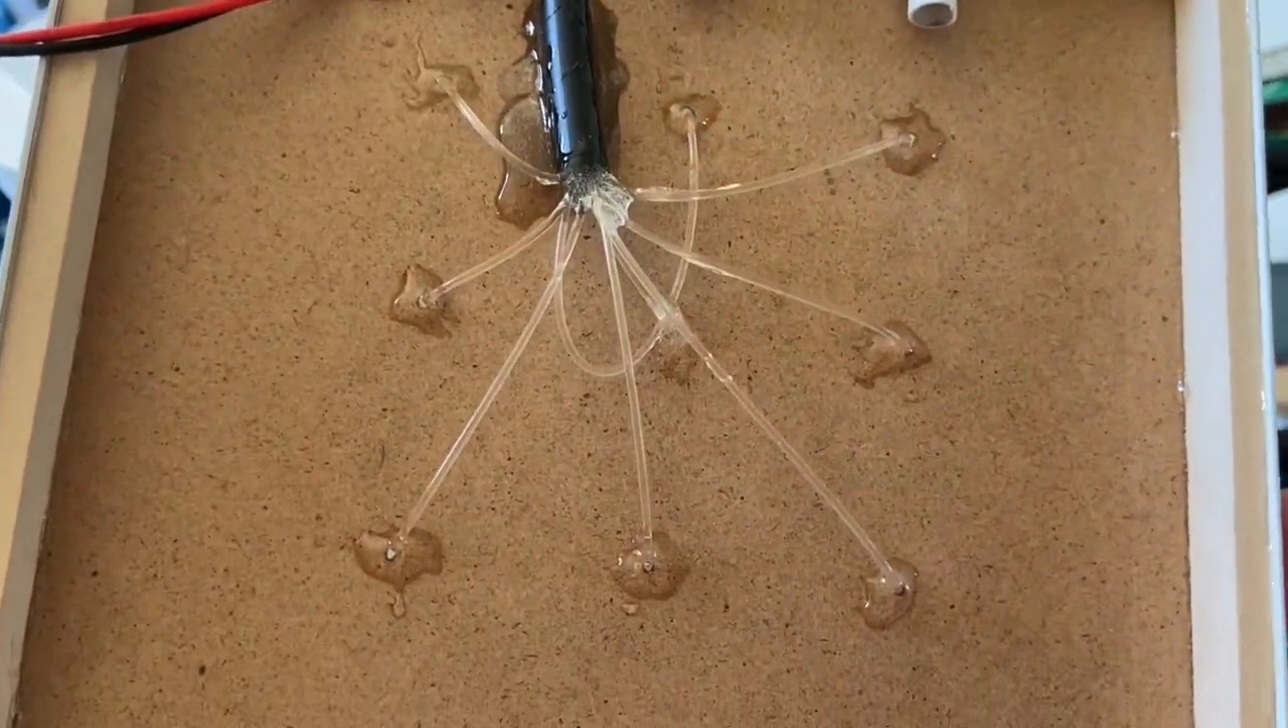I have all of the fiber optics put in and glued in with some five minute epoxy and that's set up.